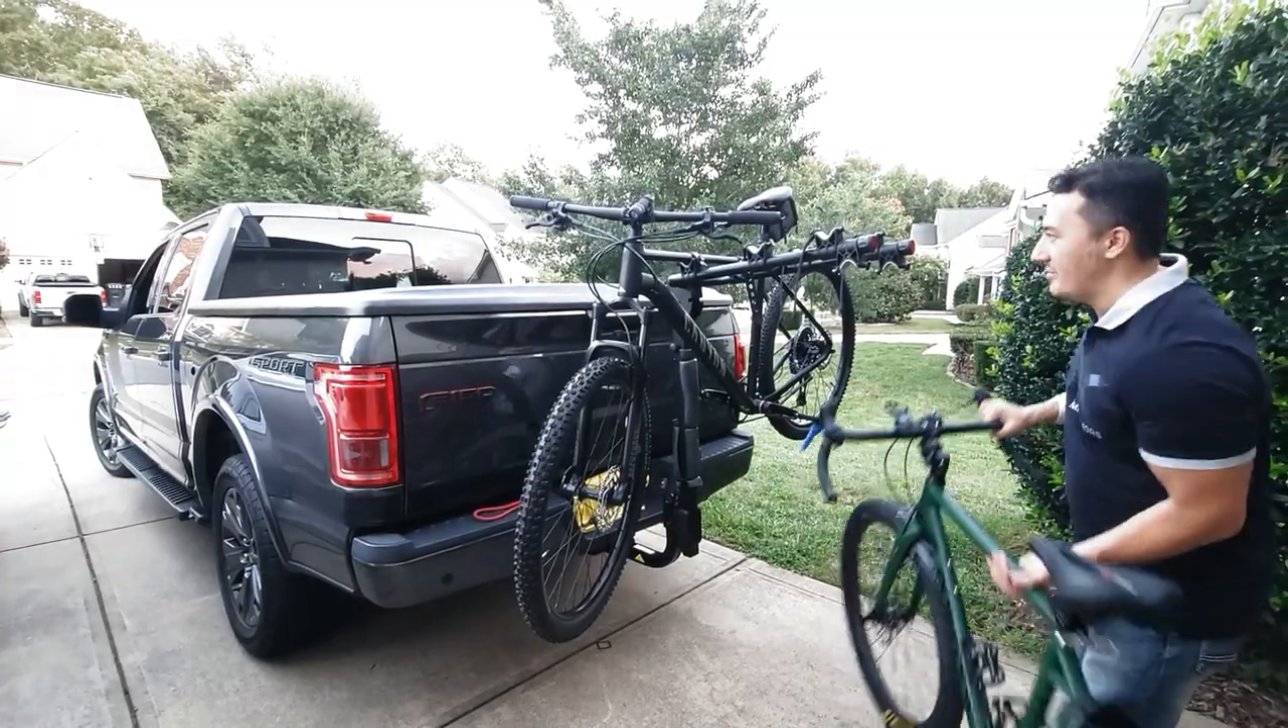That's it bike is mounted.